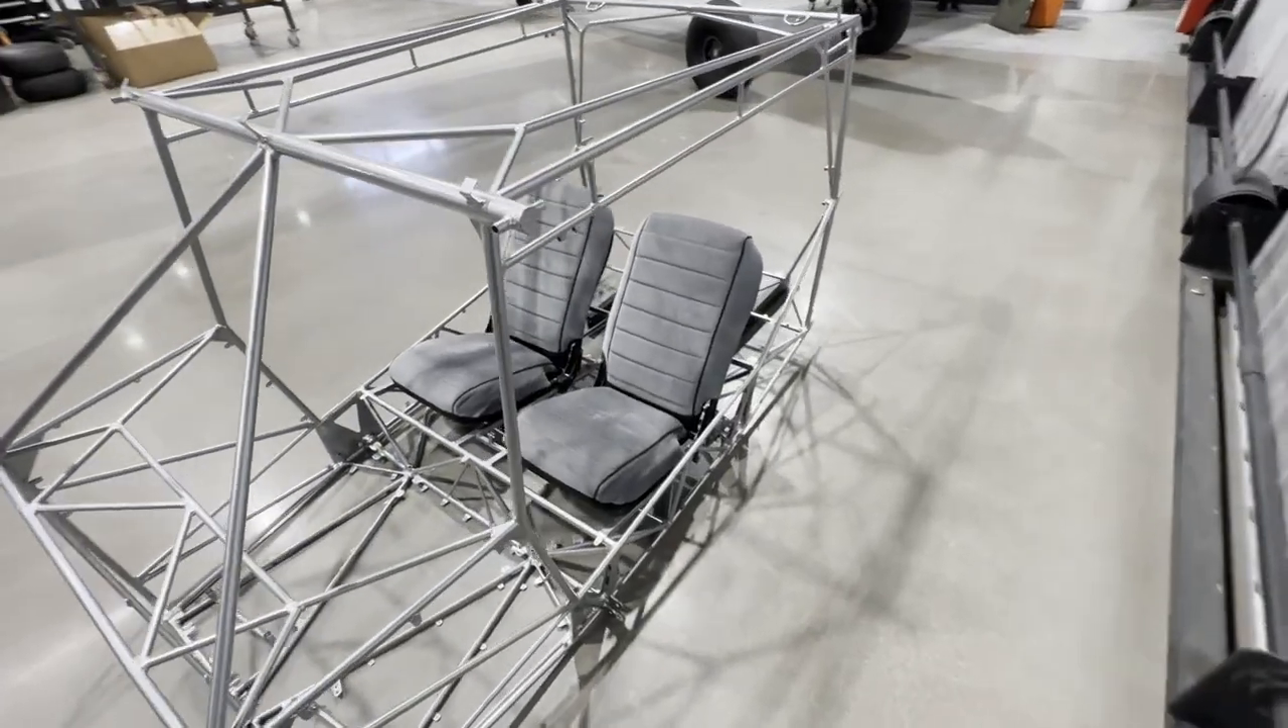Got the upholstery on the frames.